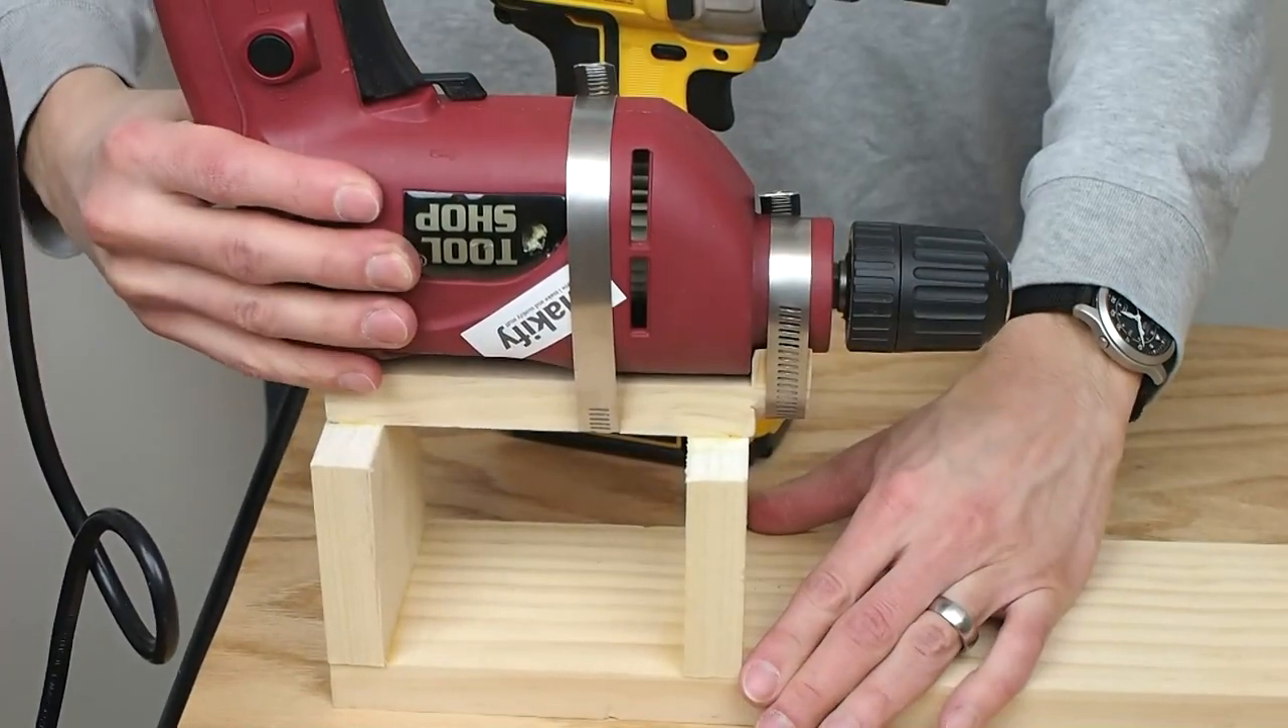The drill gets mounted upside down and it's held in position with two pipe band clamps and they do a really nice job of holding the drill firmly in place.